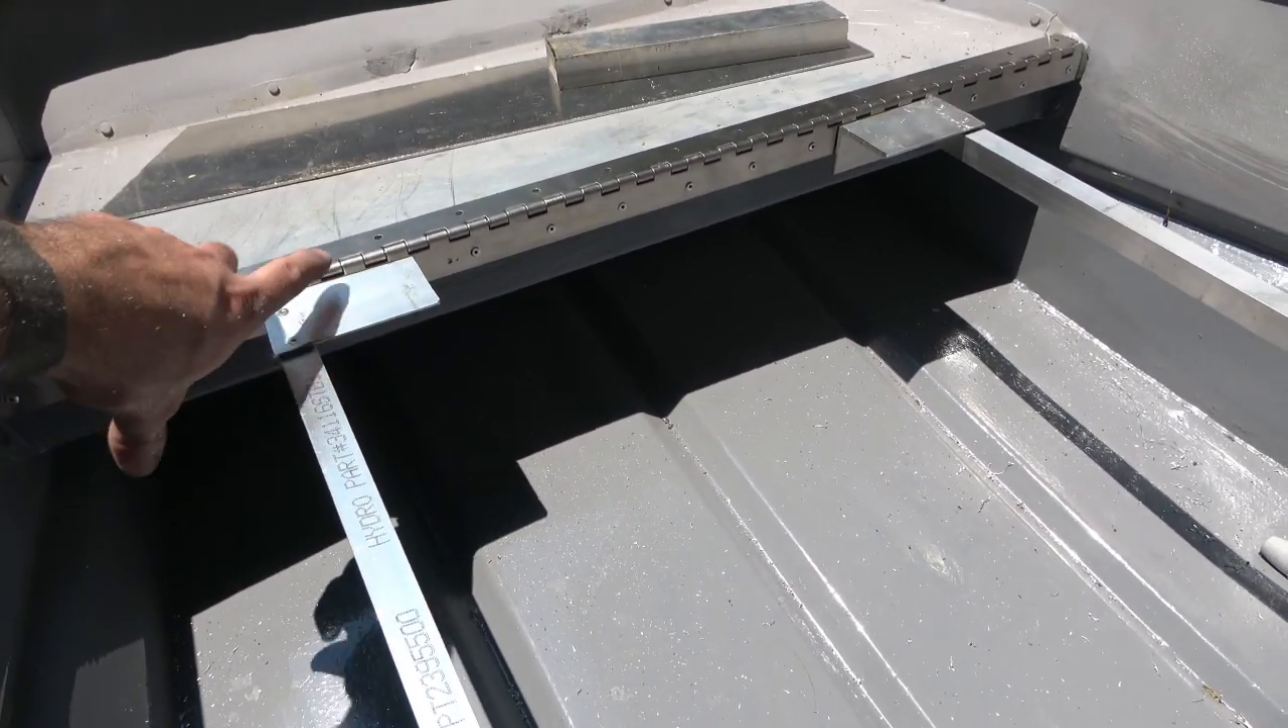I just went ahead and riveted this piano hinge all the way across and then i went back with some angle iron in two of the holes and riveted it on both sides.